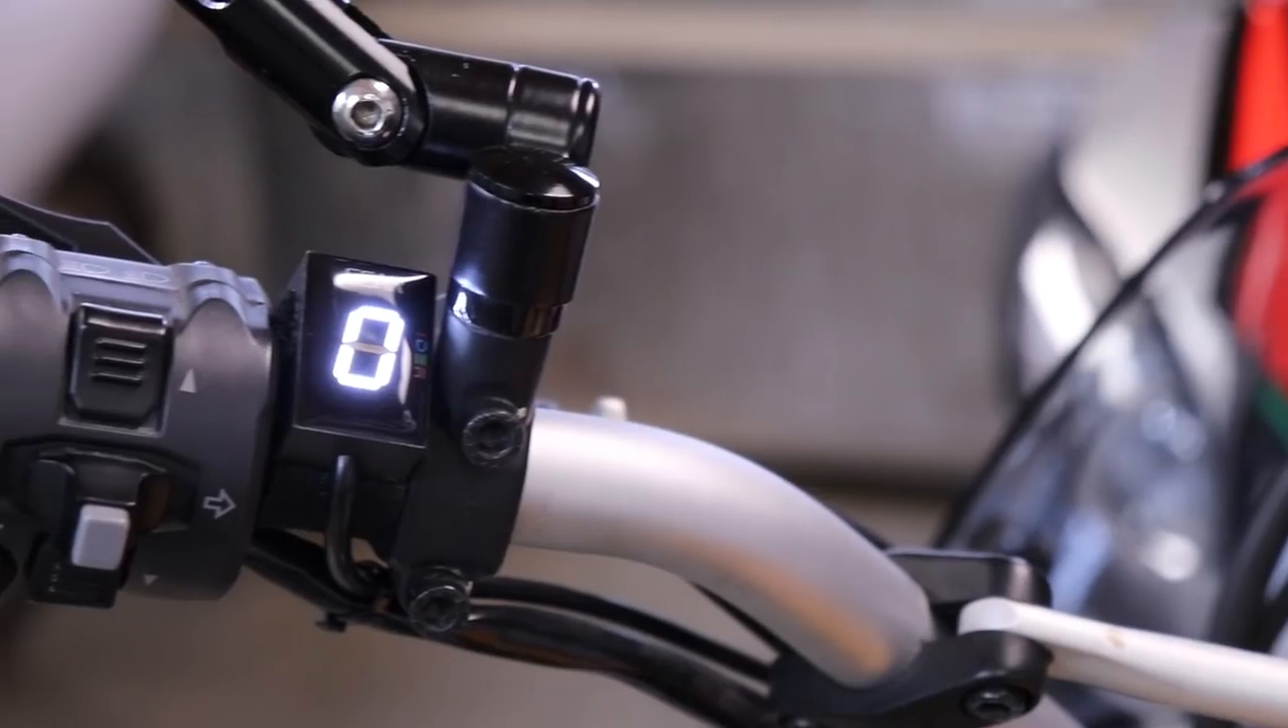The gear shift indicator is in place.